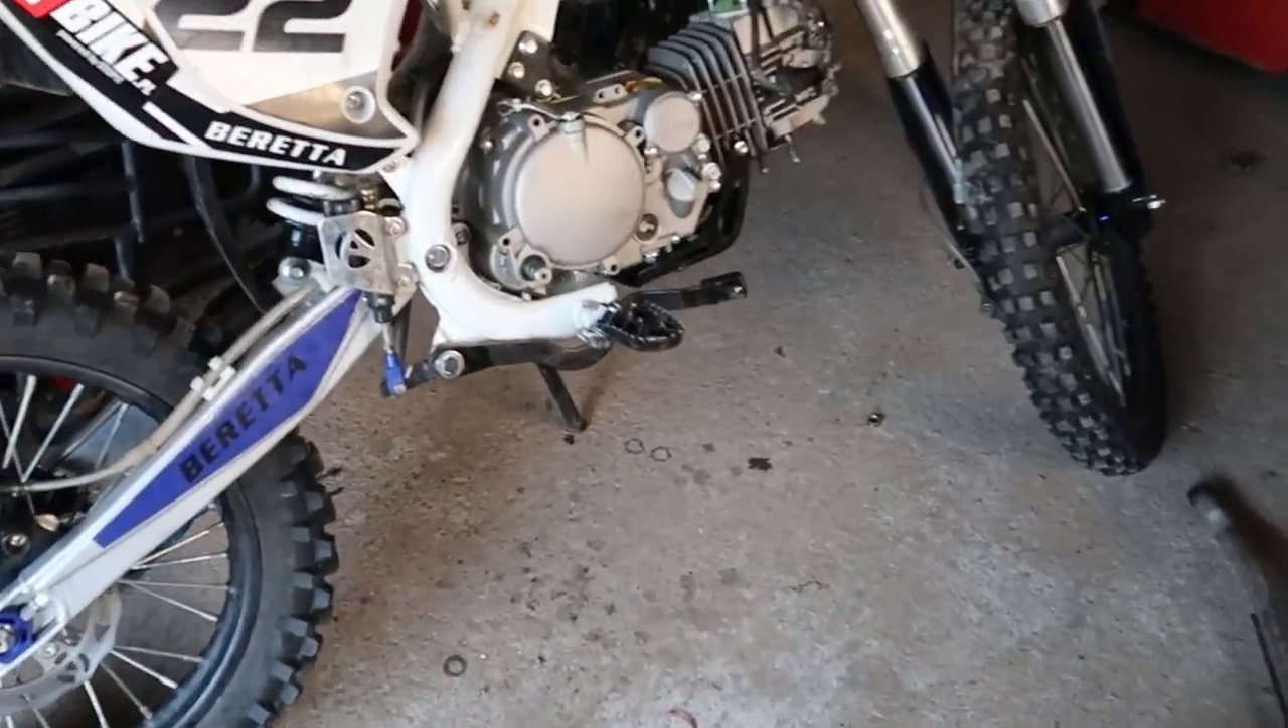Silnik już jest w ramie jak widzicie jeszcze zostanie tutaj parę takich pierdół do roboty.